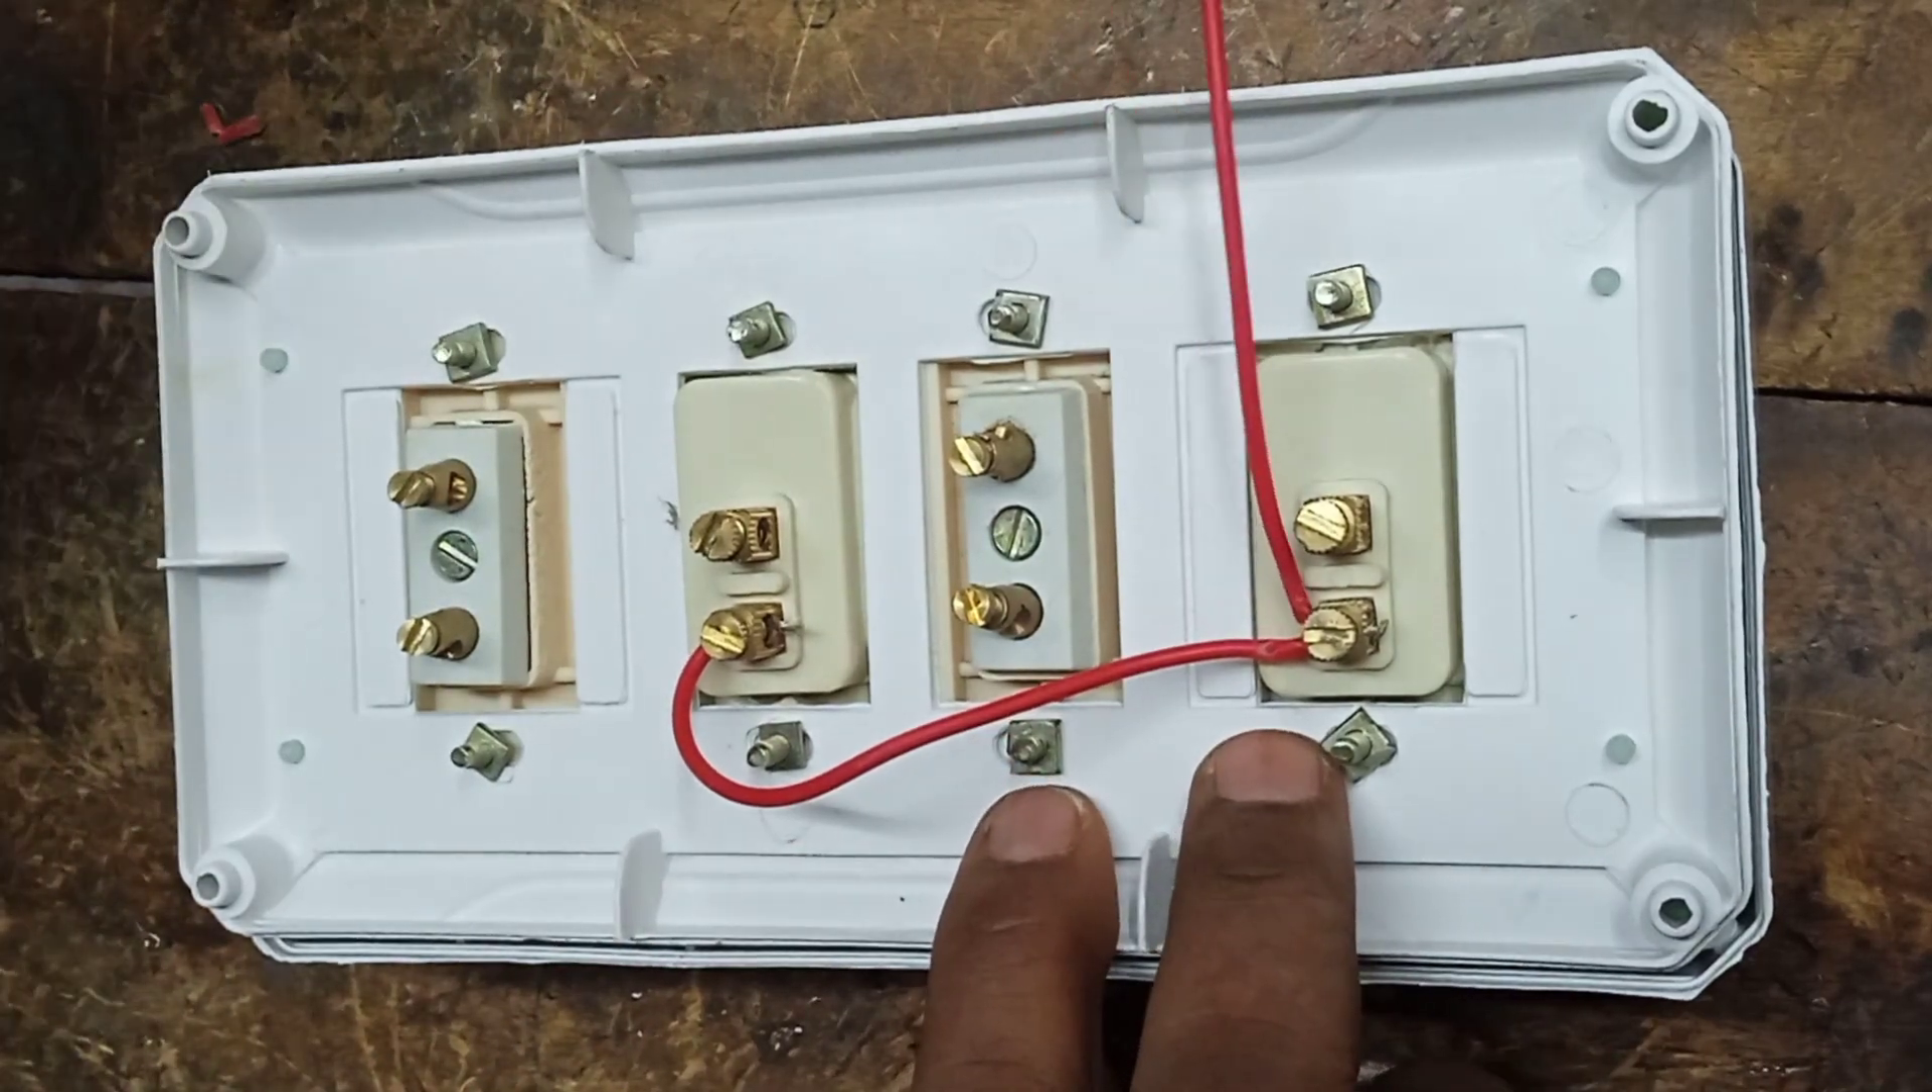दोनों स्विच की नीचे वाले पॉइंट पर हमारा फेस का कनेक्शन हो गया।